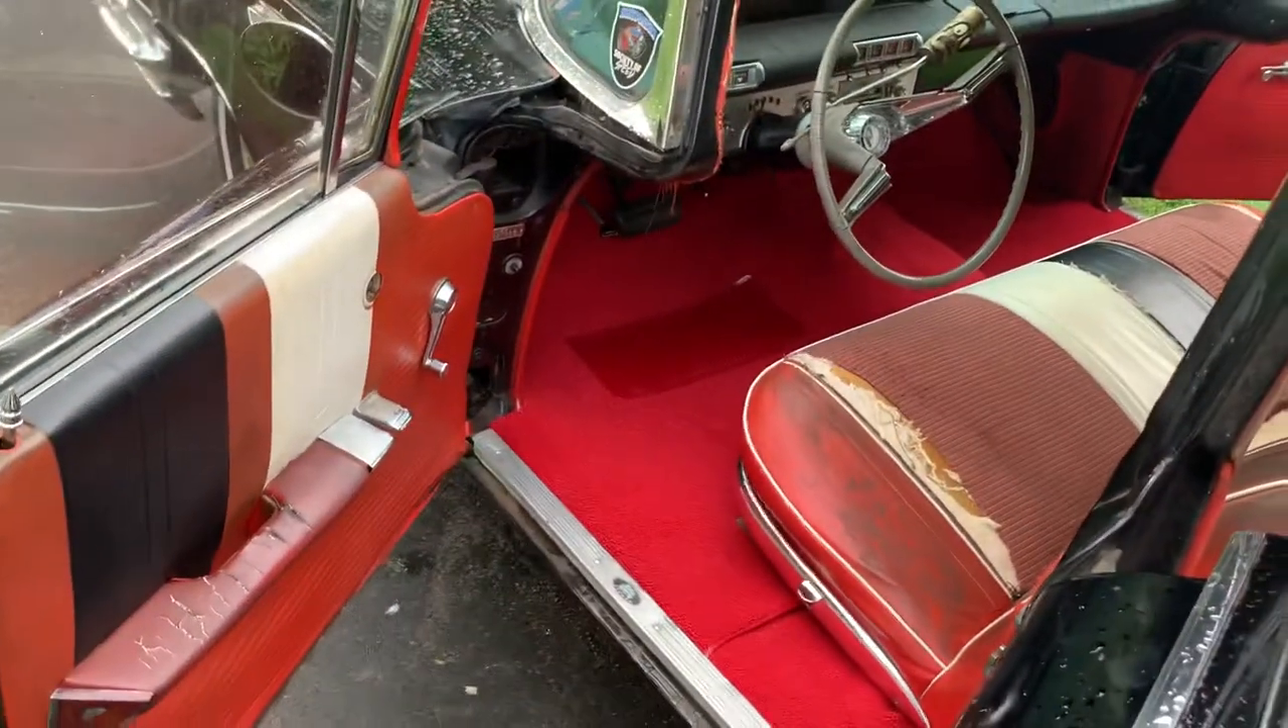But really excited to have the carpet in.